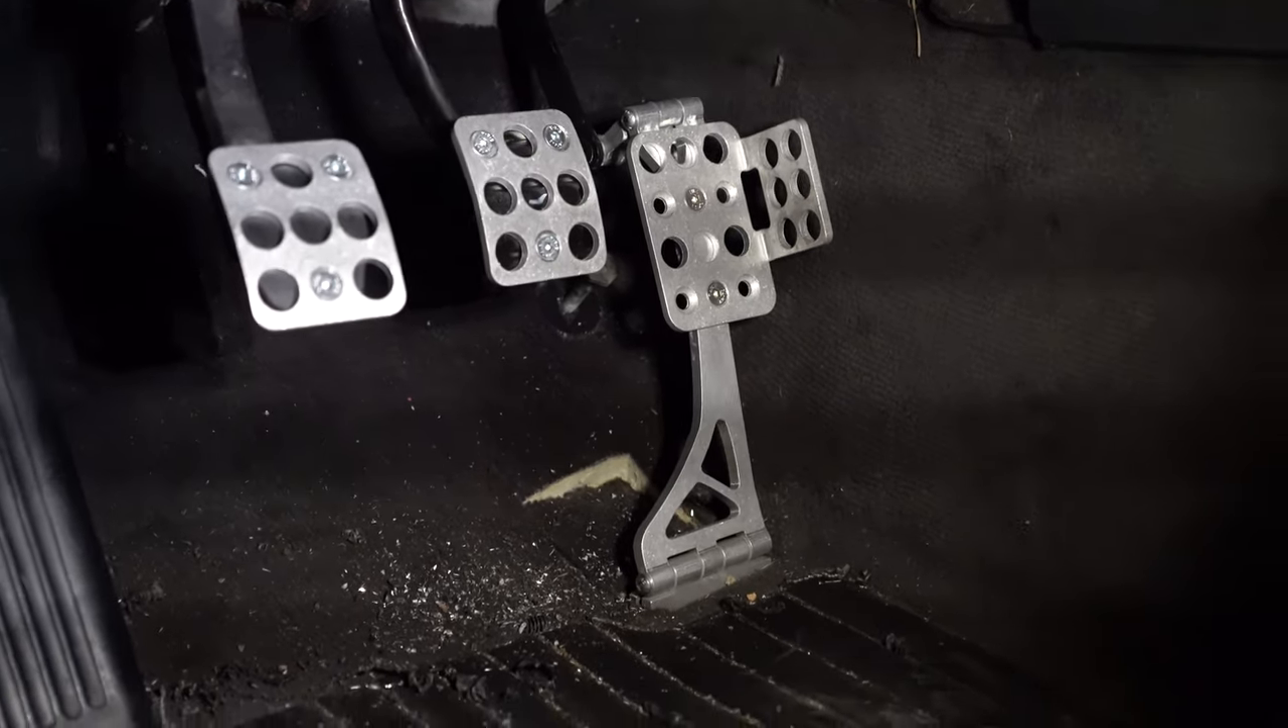Okay, so that's the hard motor sports pedals all installed in the car.